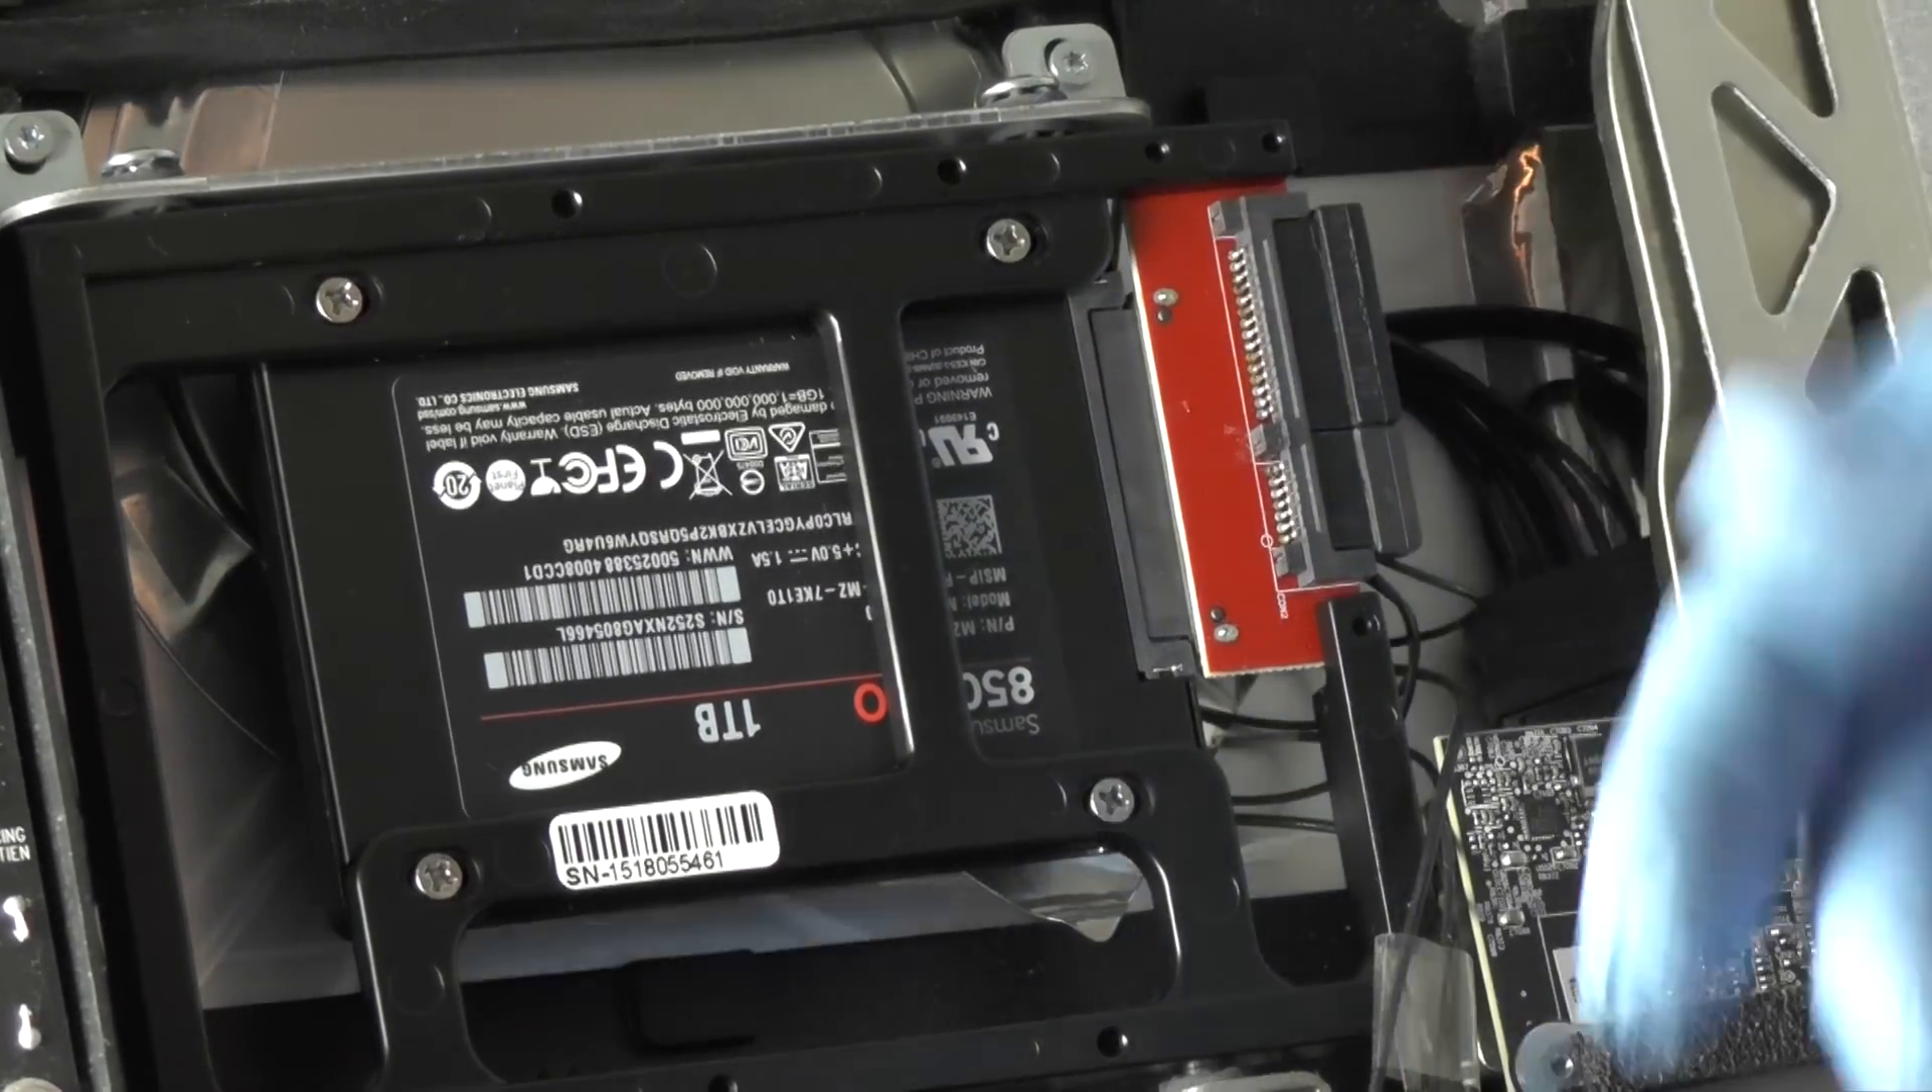We've got the bracket in place, the SSD in place, we've got the OWC adapter on there as well.